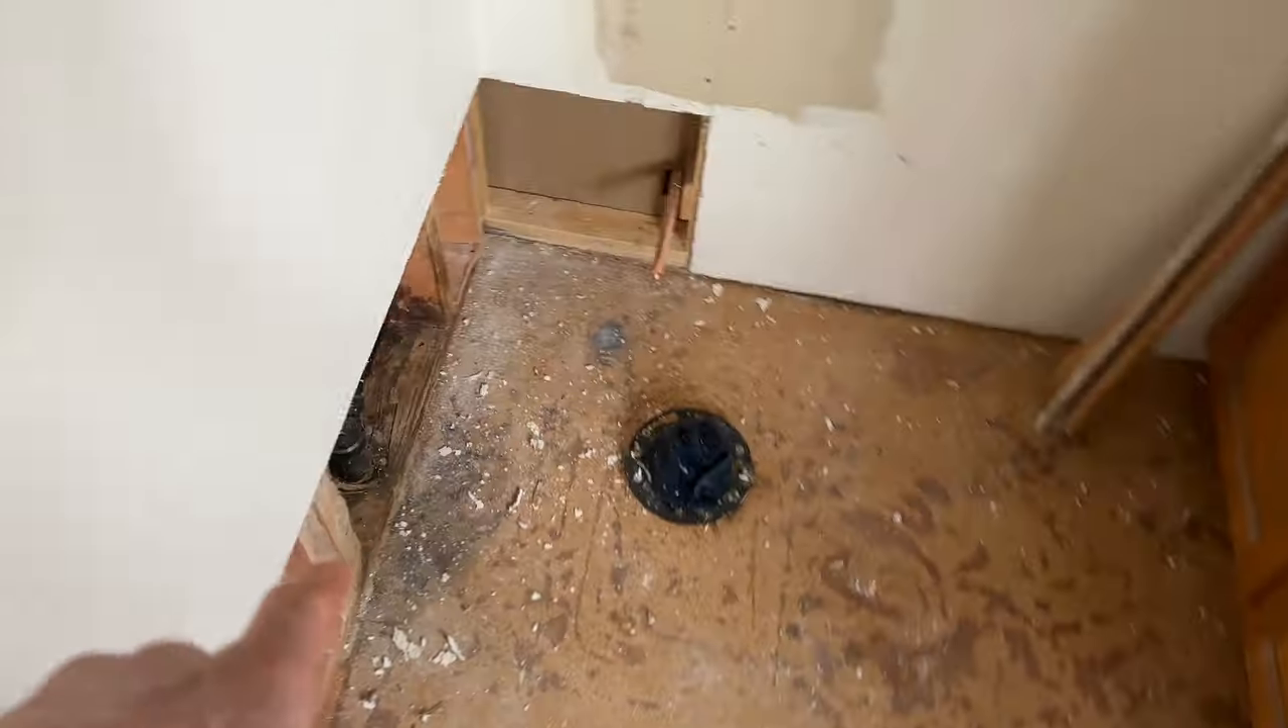Still need to install my green board on these open locations.